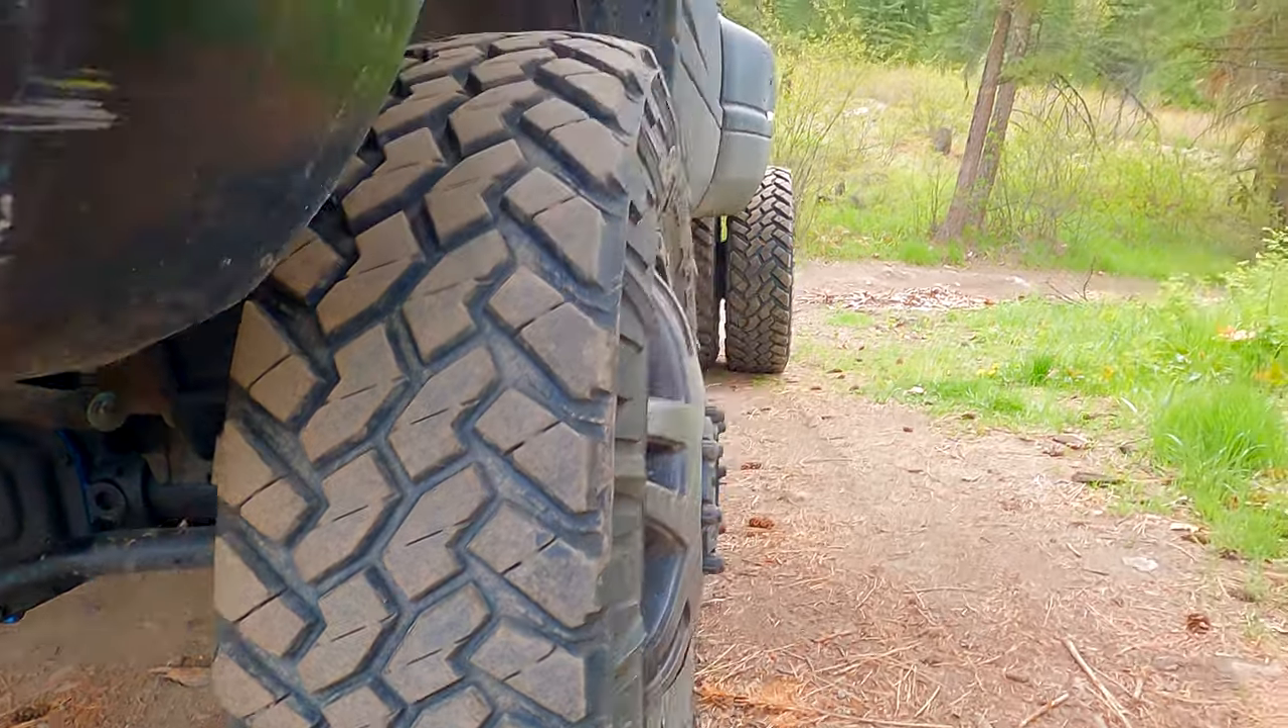So, I mean, this truck, you can see how much tire is sticking out the back or sticking out the sides.